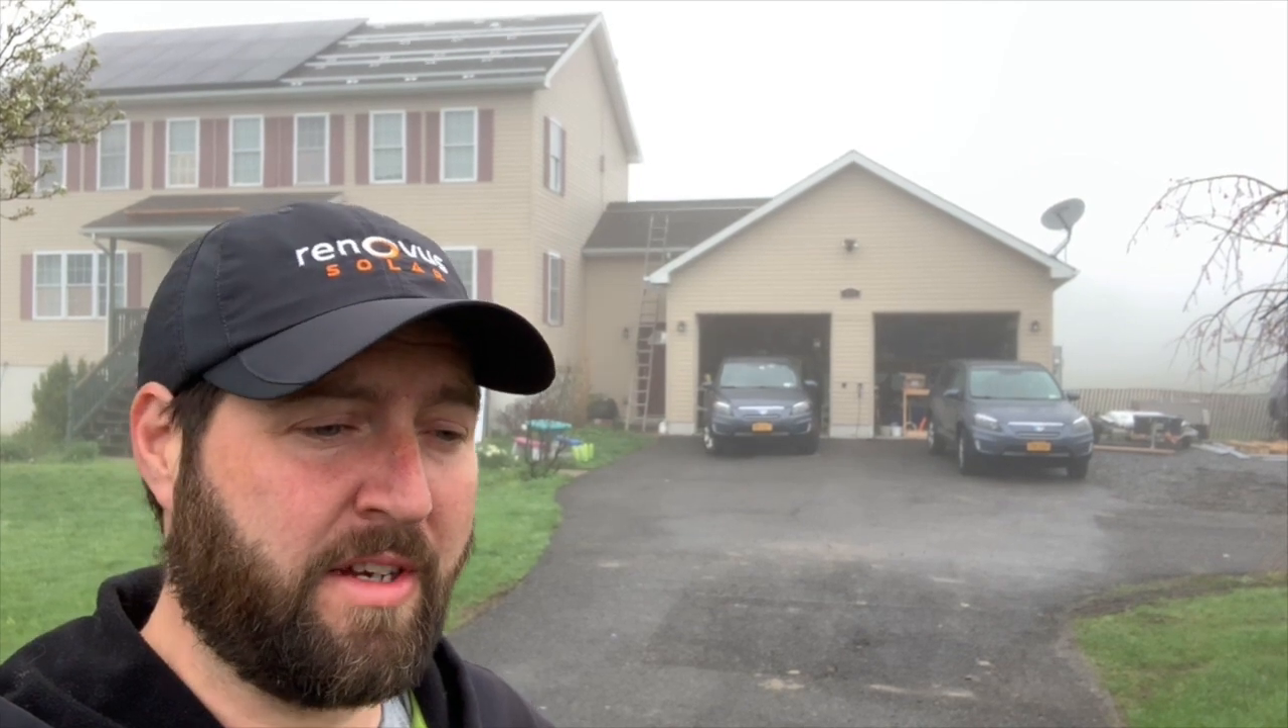As you can see the solar panels aren't quite up yet we have about half of them up.